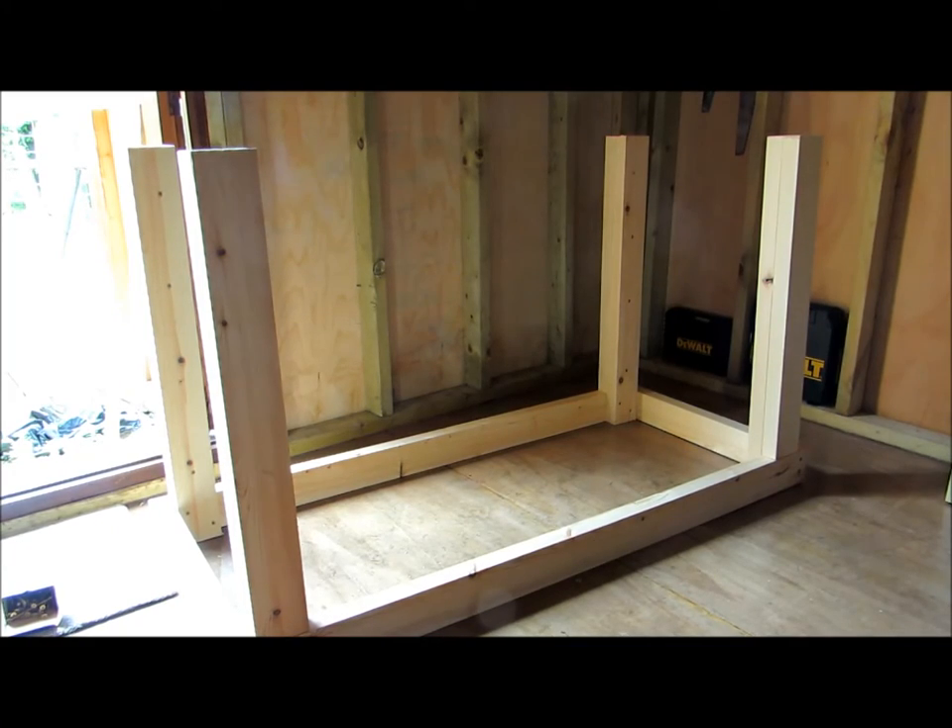Legs are in.